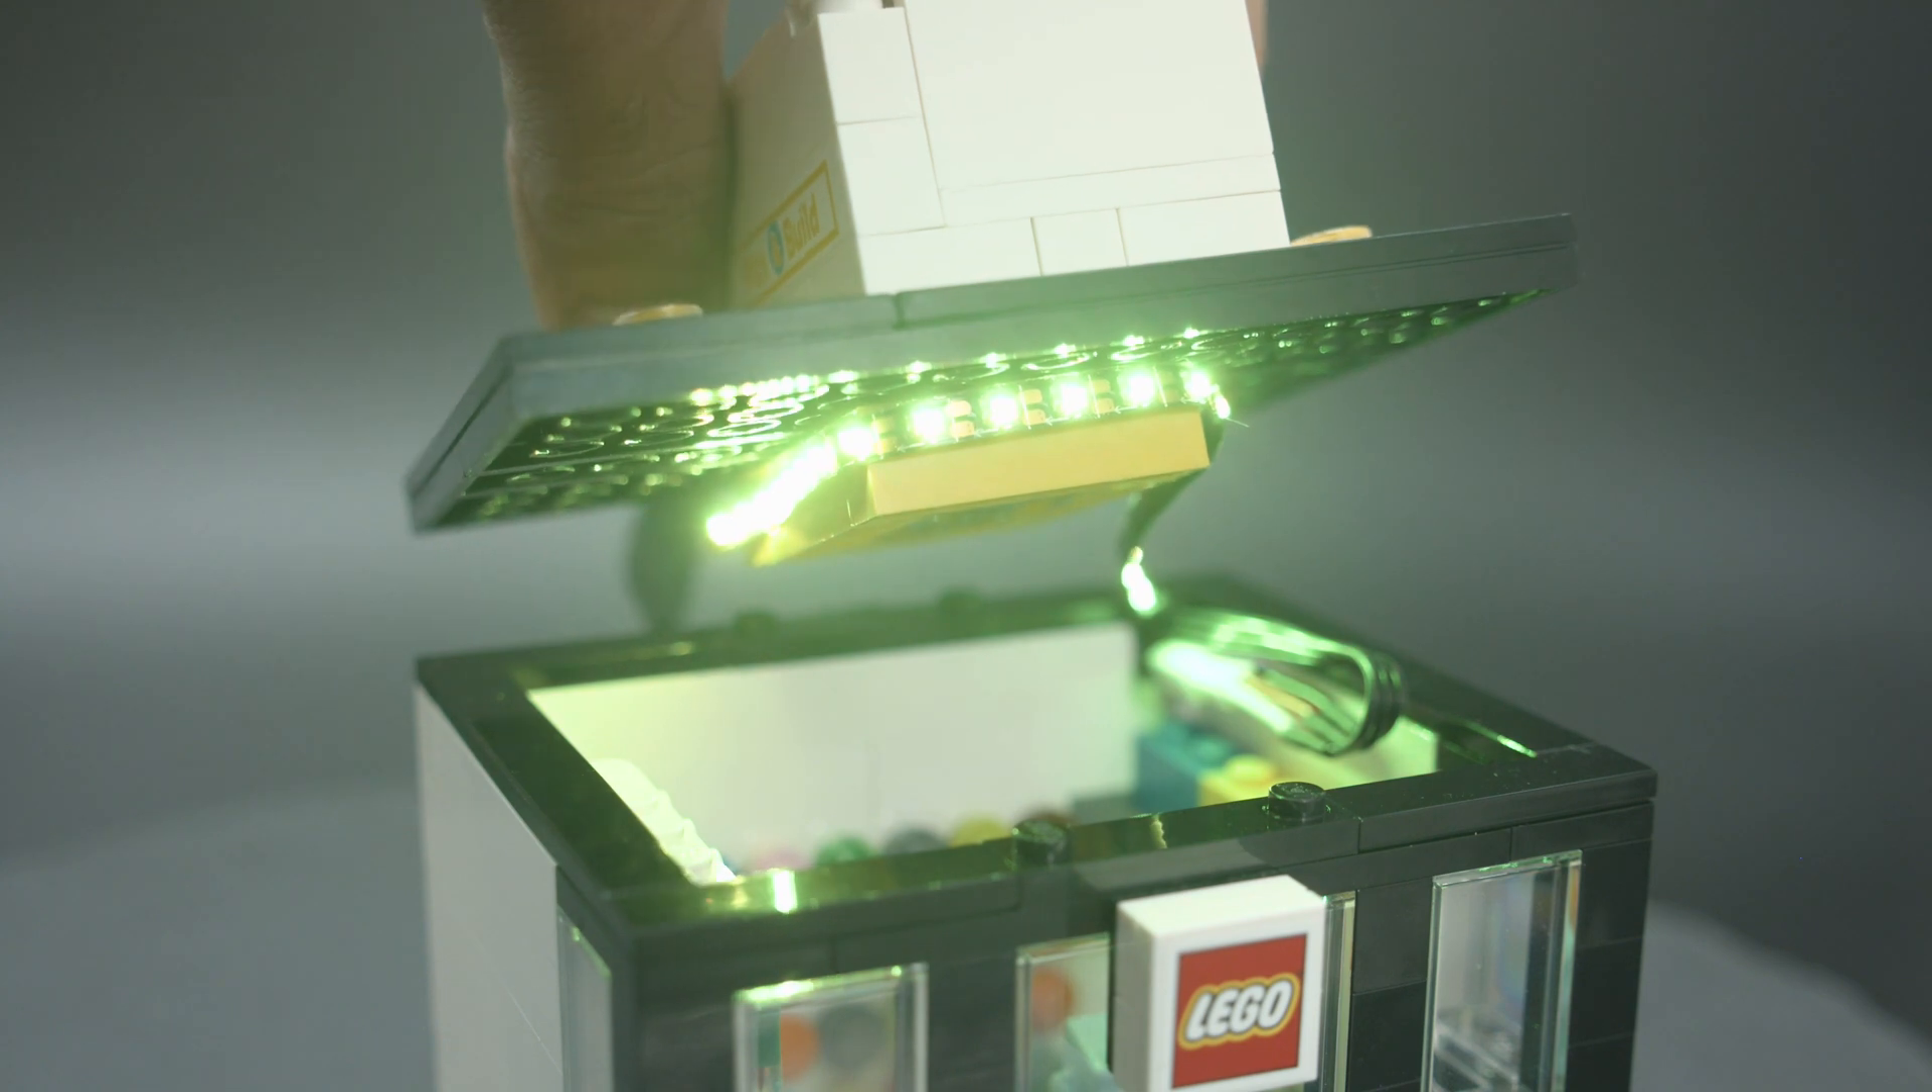We added a strip of ultra skinny NeoPixels to the ceiling underneath the roof.